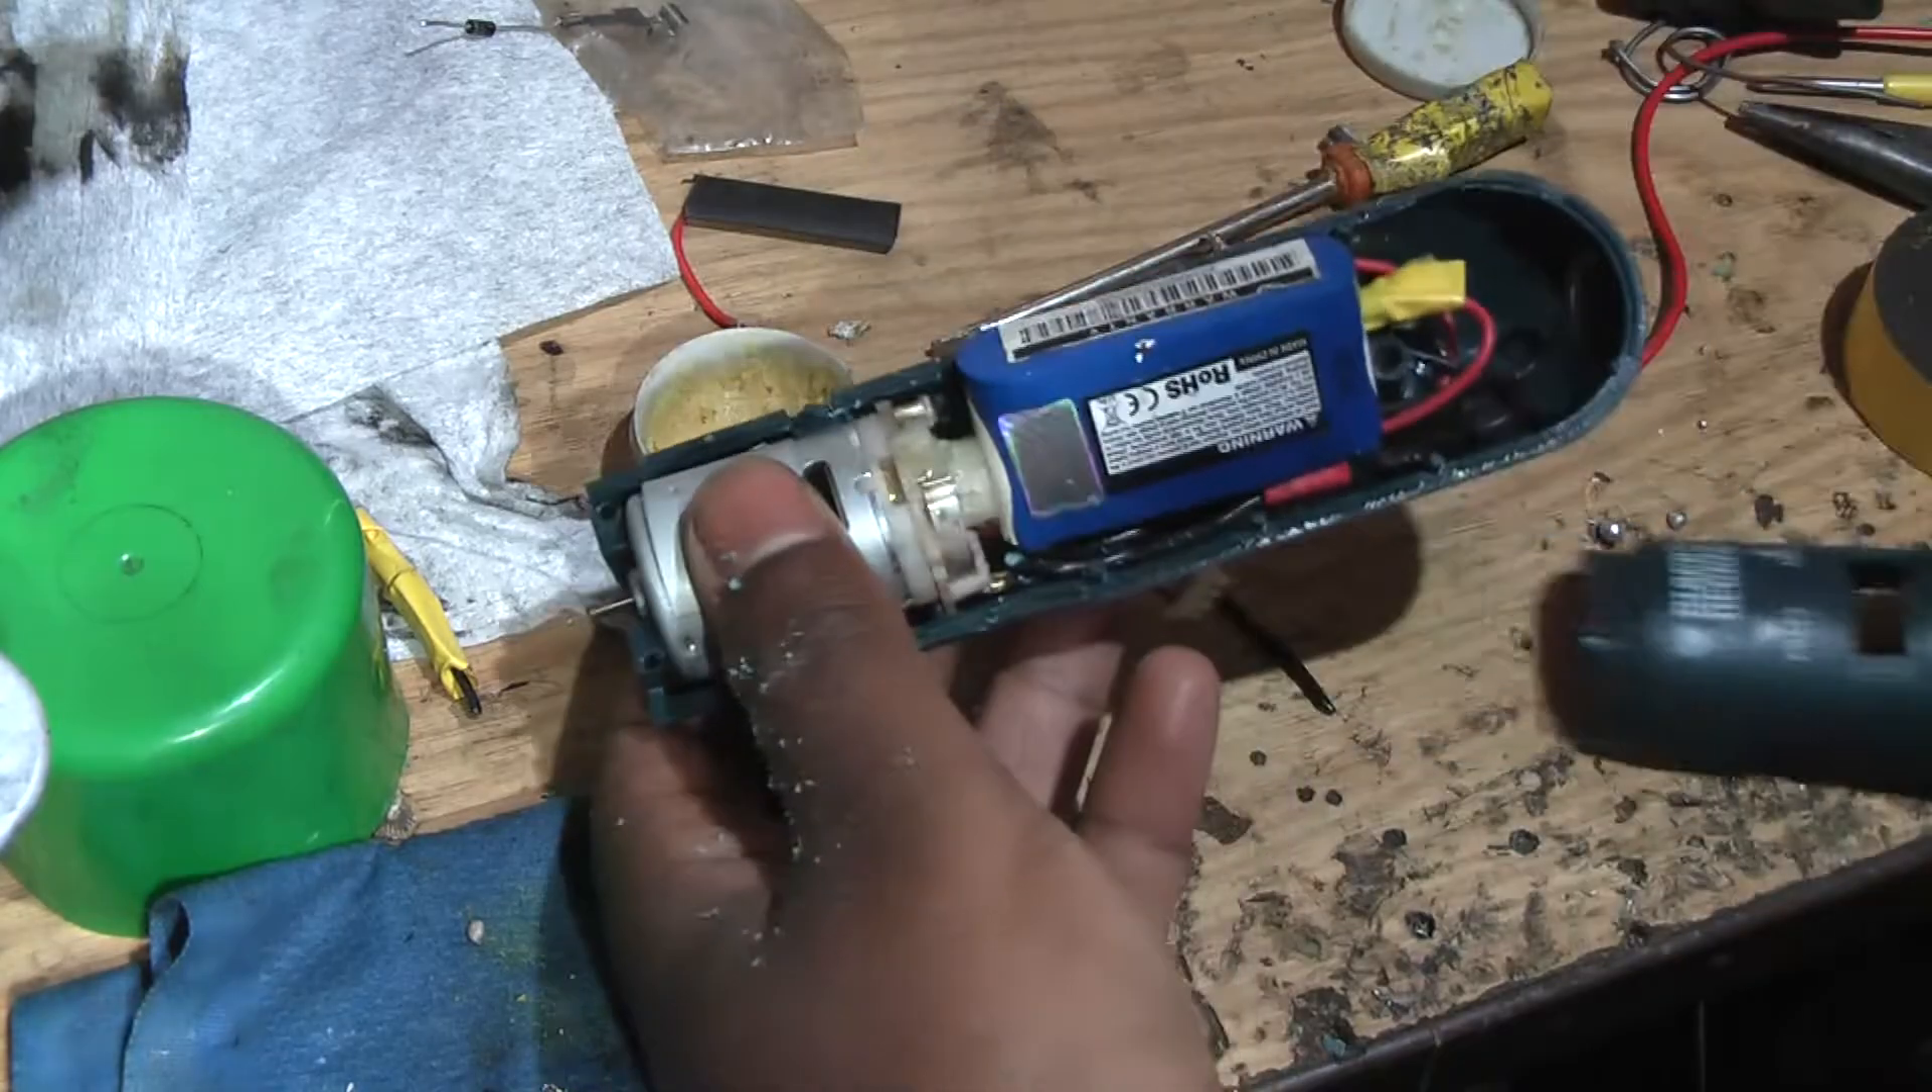So, yeah, the battery is all in now.